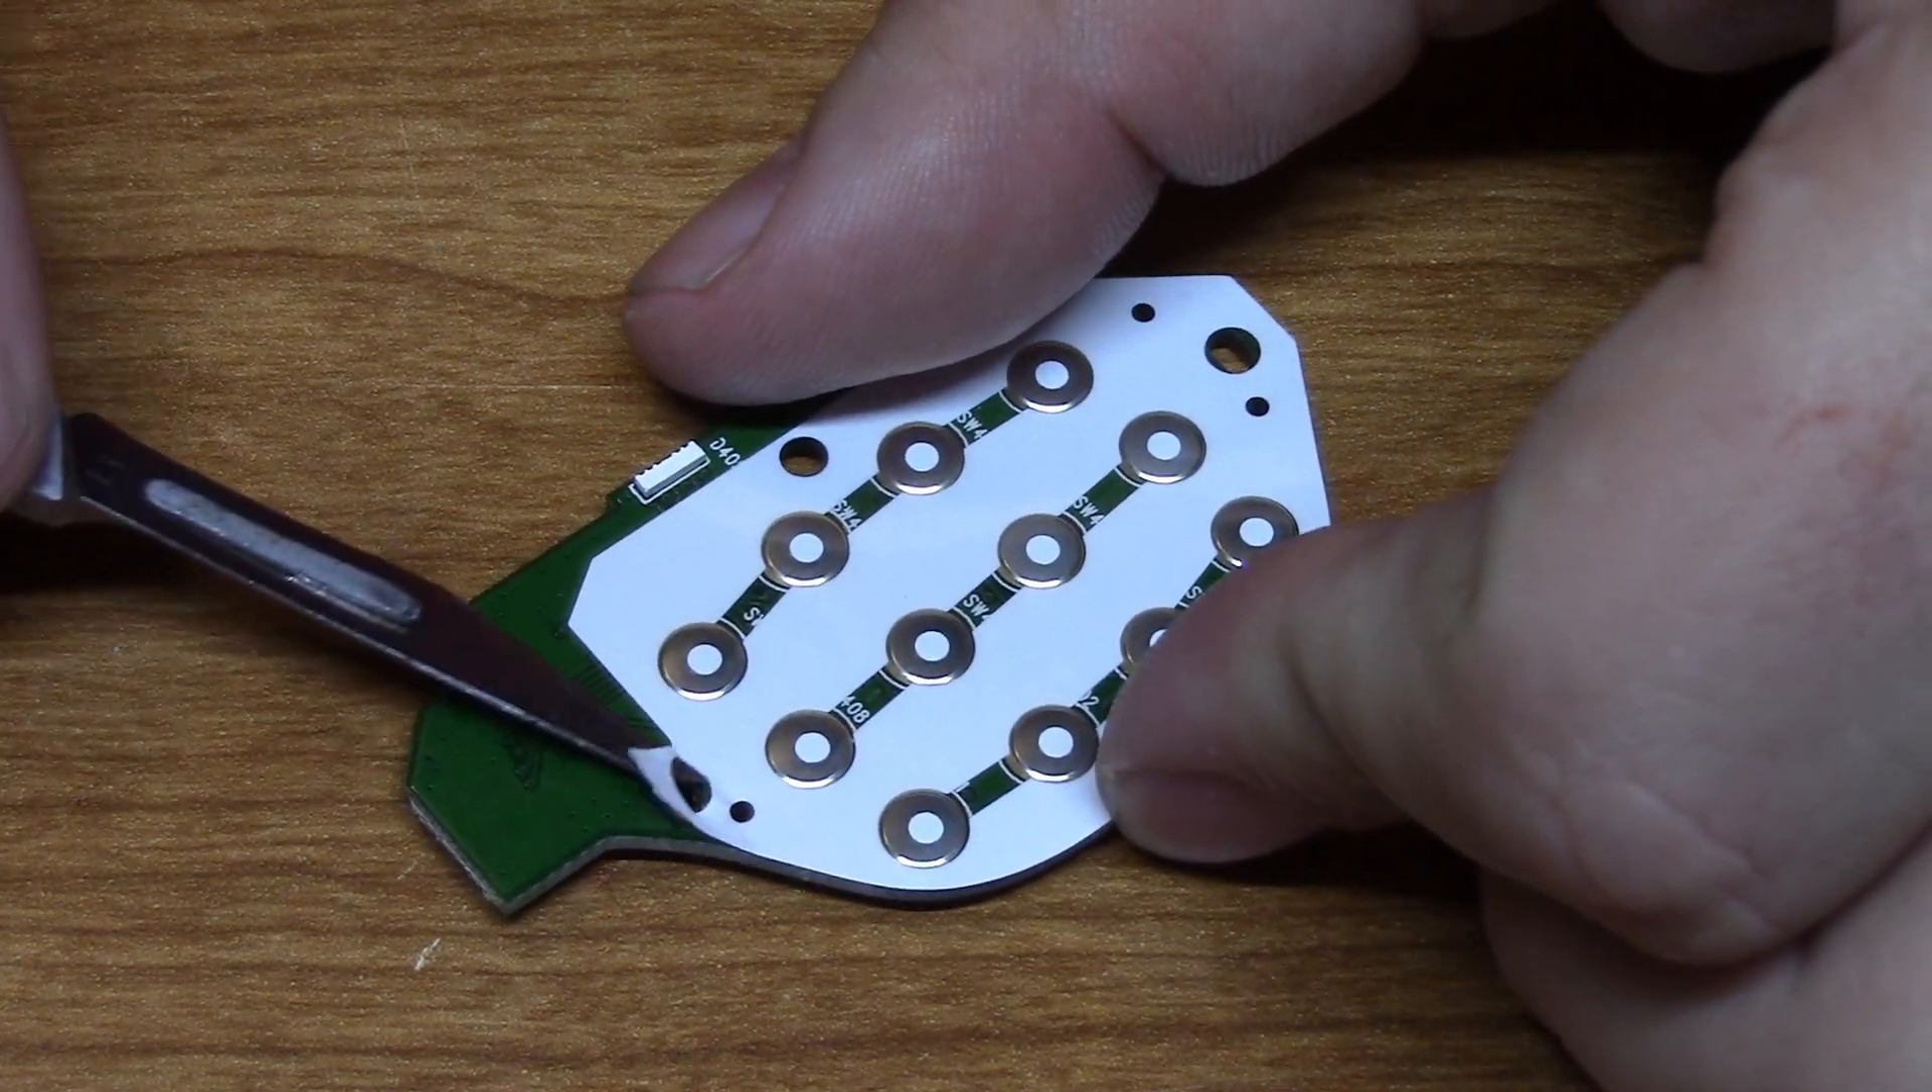This white sticker thing that holds the domes for the switches in place needs to be removed to expose the contacts we'll be tapping into.